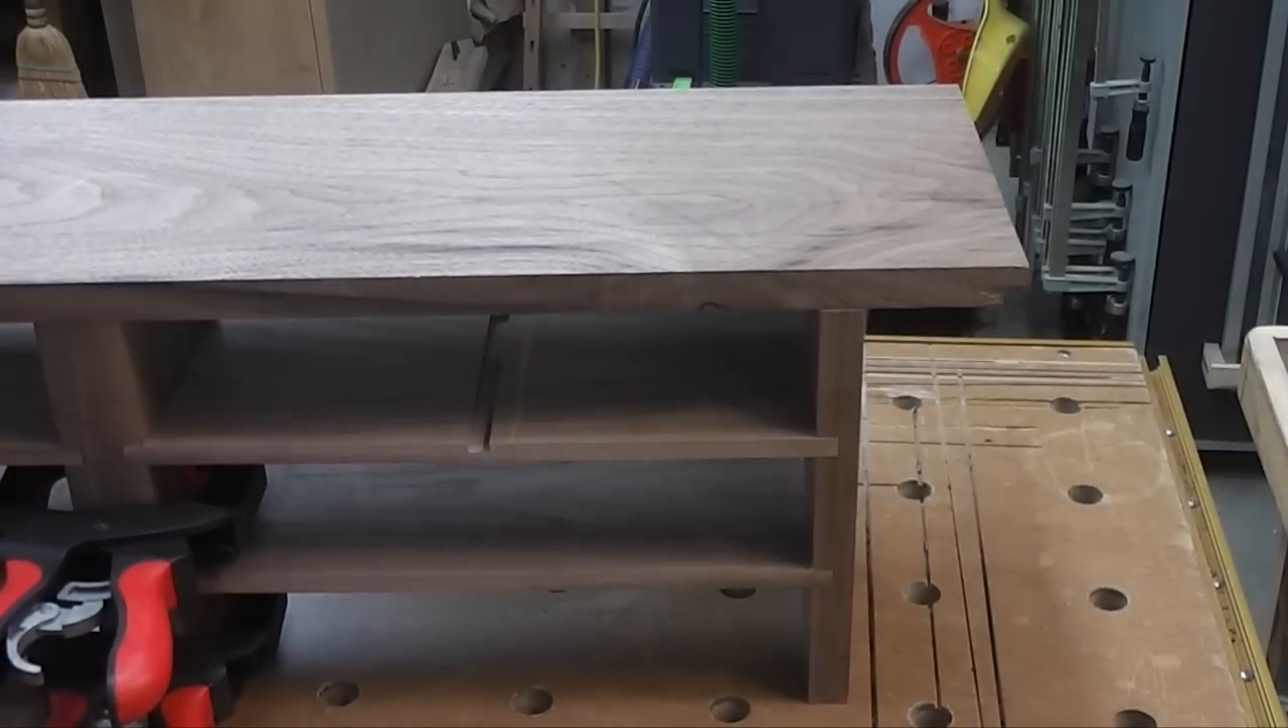So I got these pieces semi-put together. I've got a couple clamps holding them.